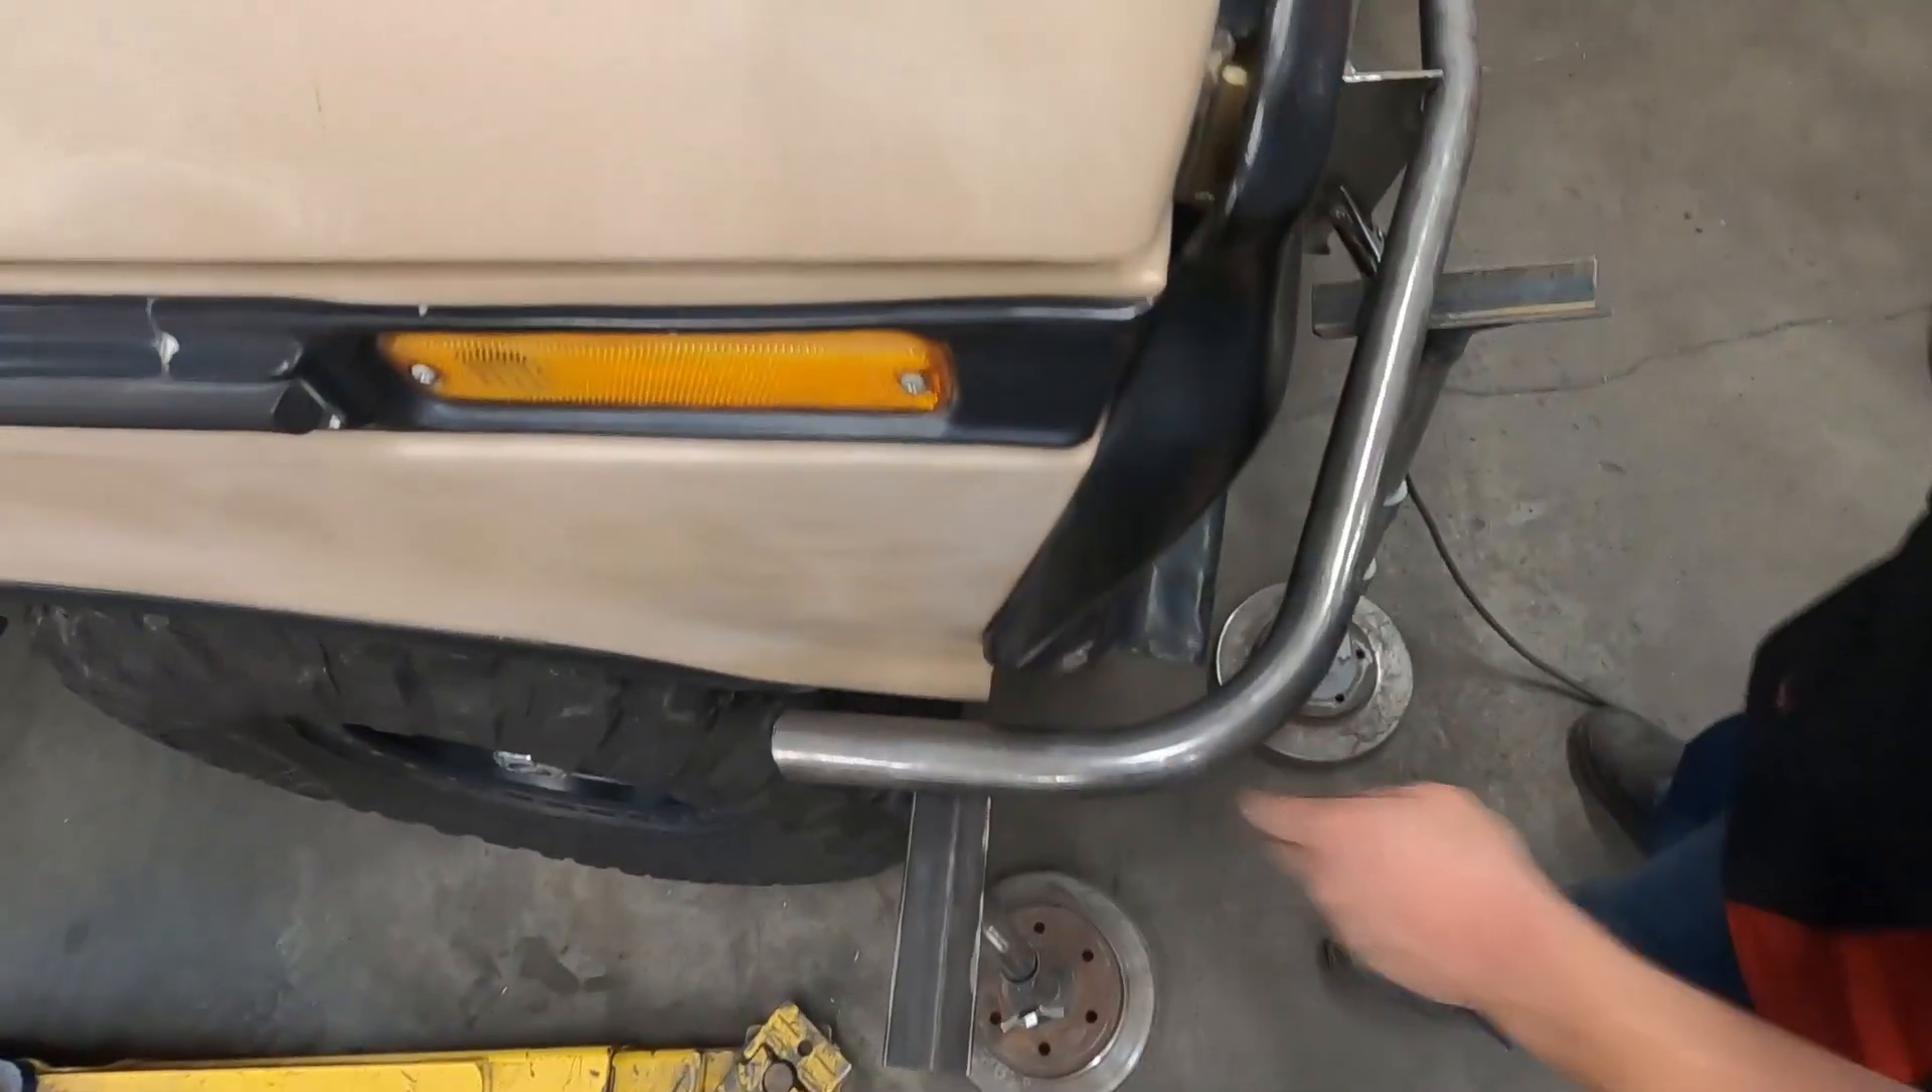We got our miter cuts all done, tubes on the vehicle, and we did our final fitment to check our tube defender clearance here.